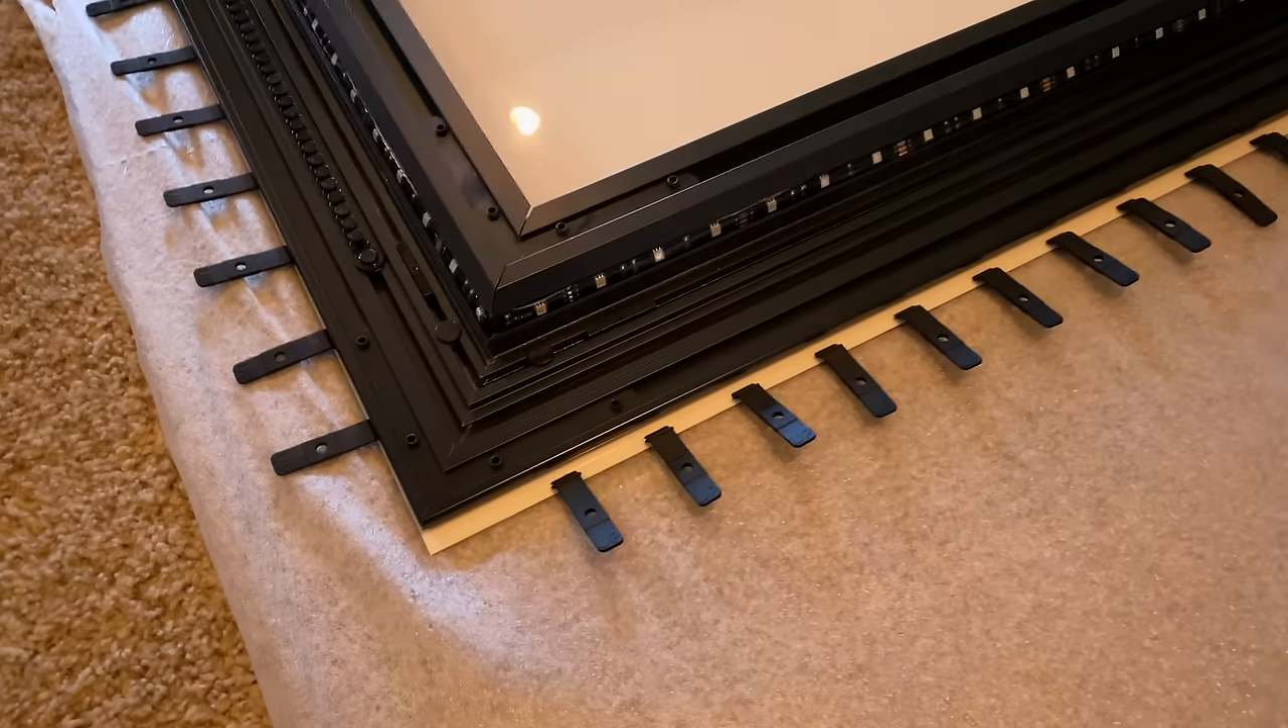All right guys so it looks like we went ahead and finished off getting all these little tabs set up.